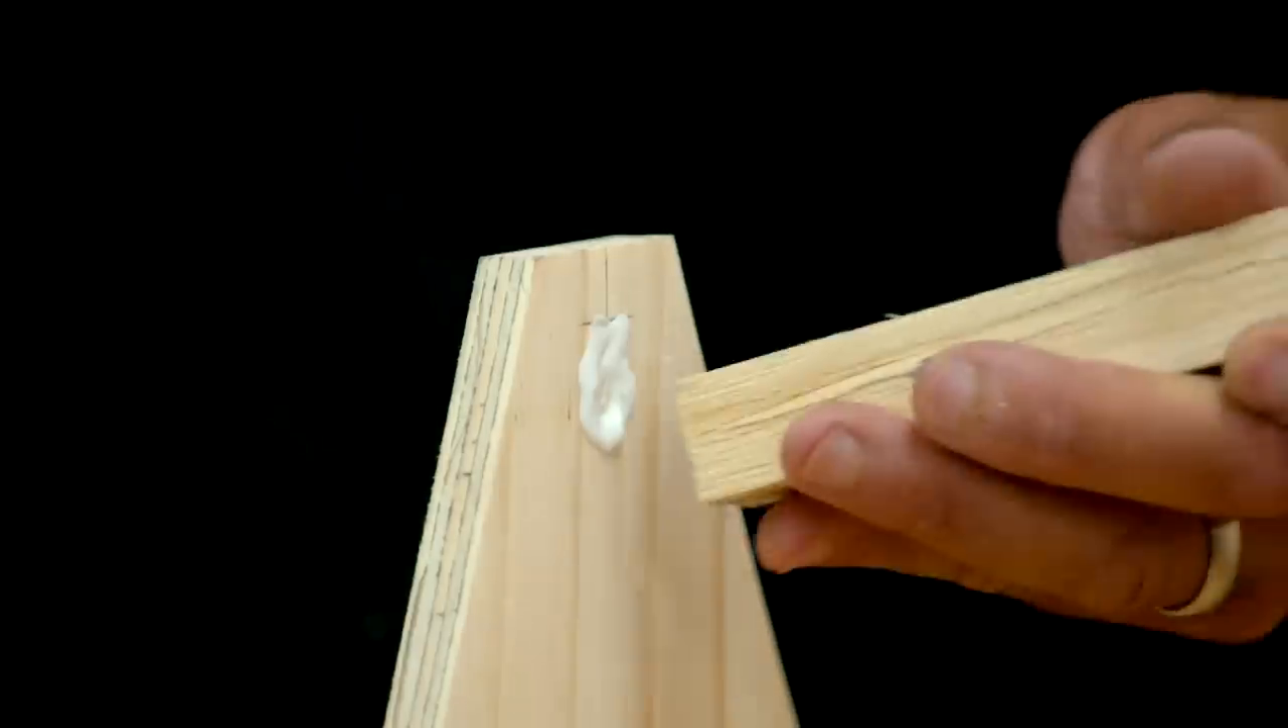This toolbox is starting to take shape, but there's one thing missing. And that's the handle.